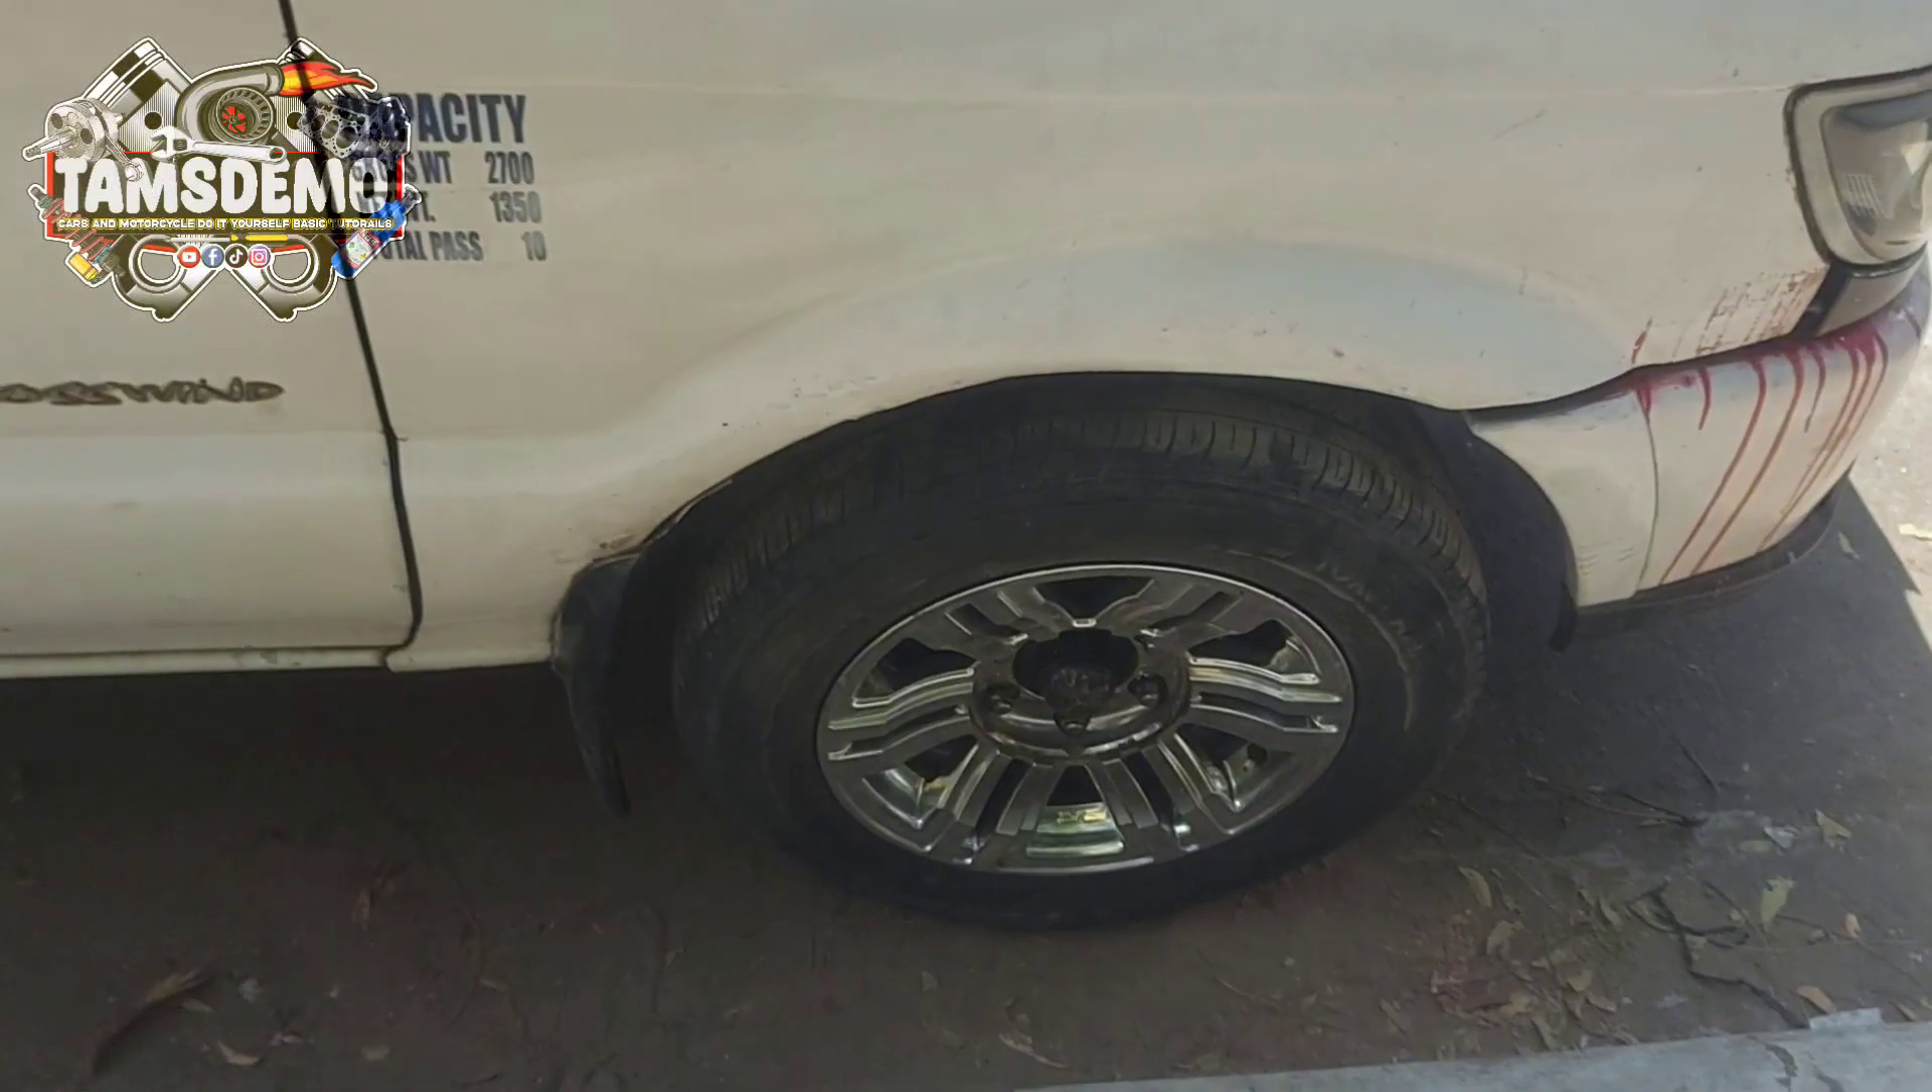Ayan, naikapit na natin yung gulong ng ating Prady Crosswind.